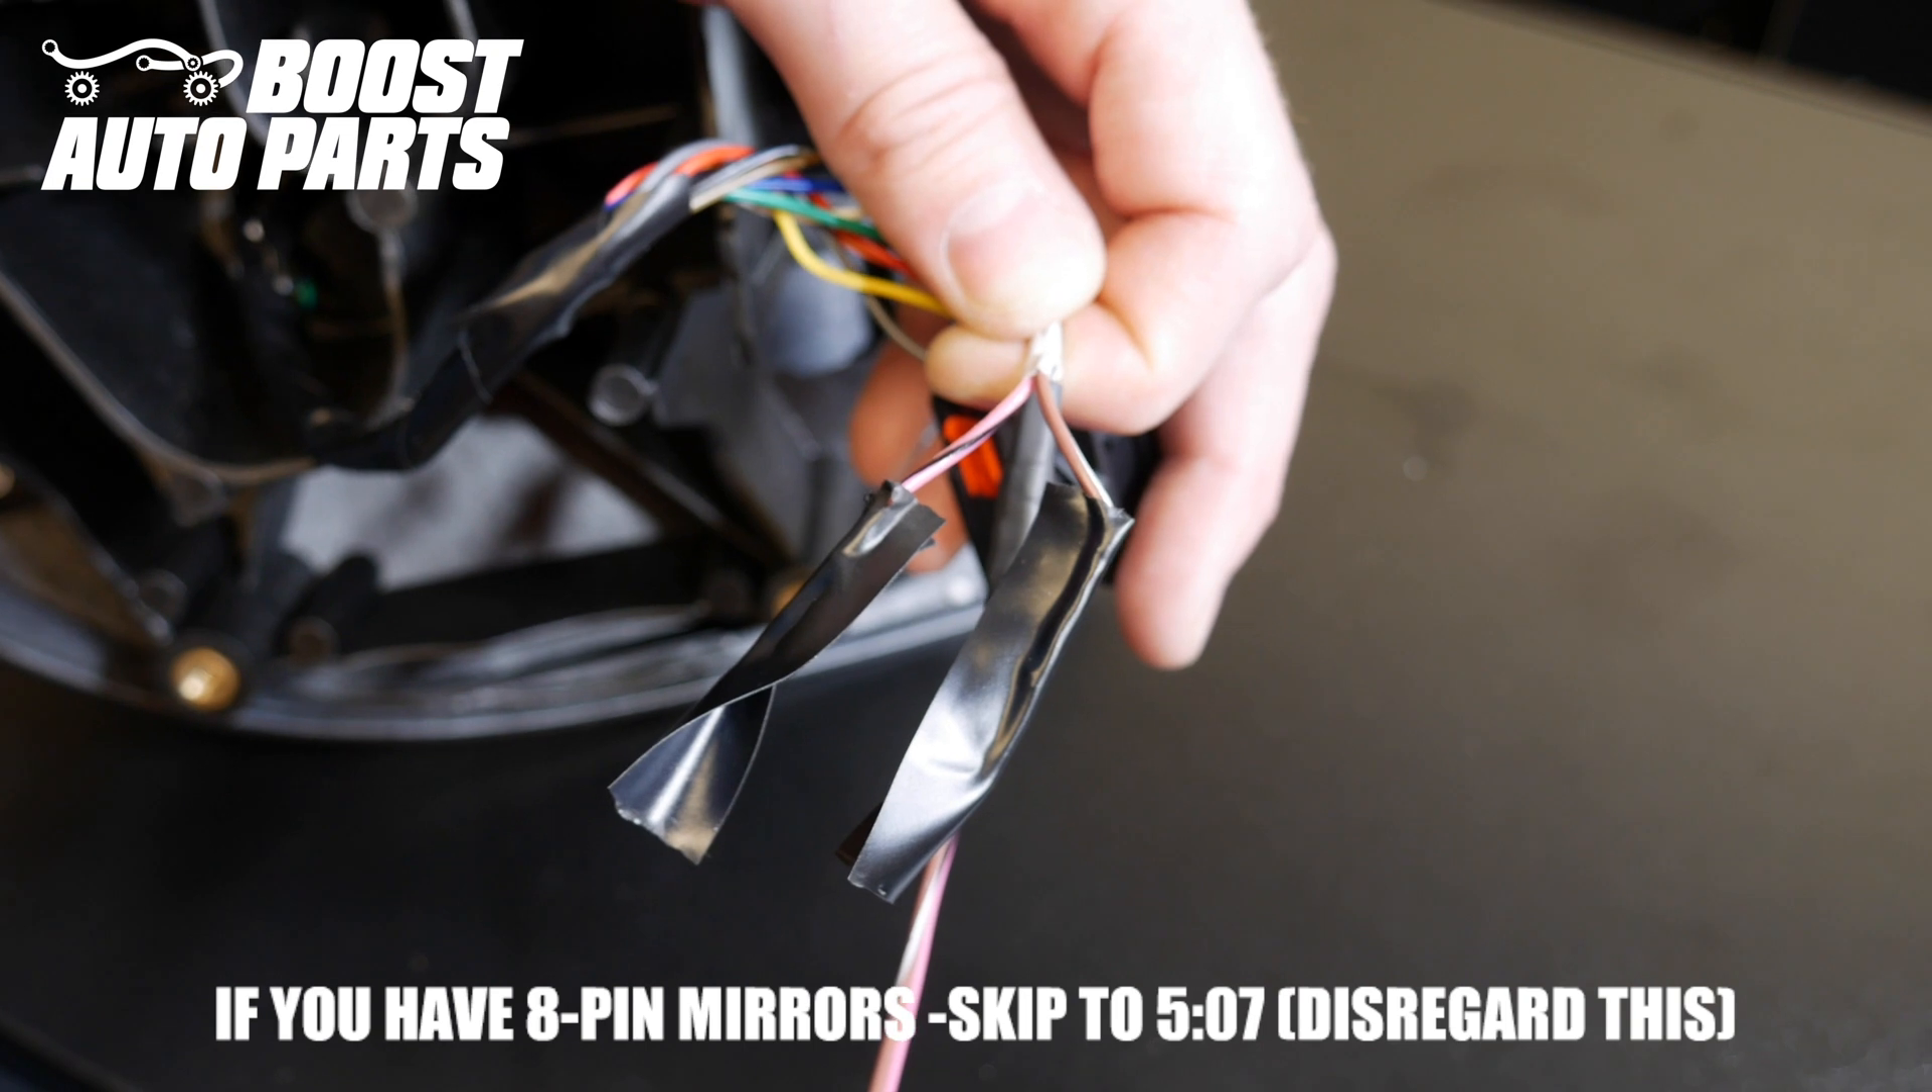So you can see here after cutting off the terminals we went ahead and put tape on each wire individually.